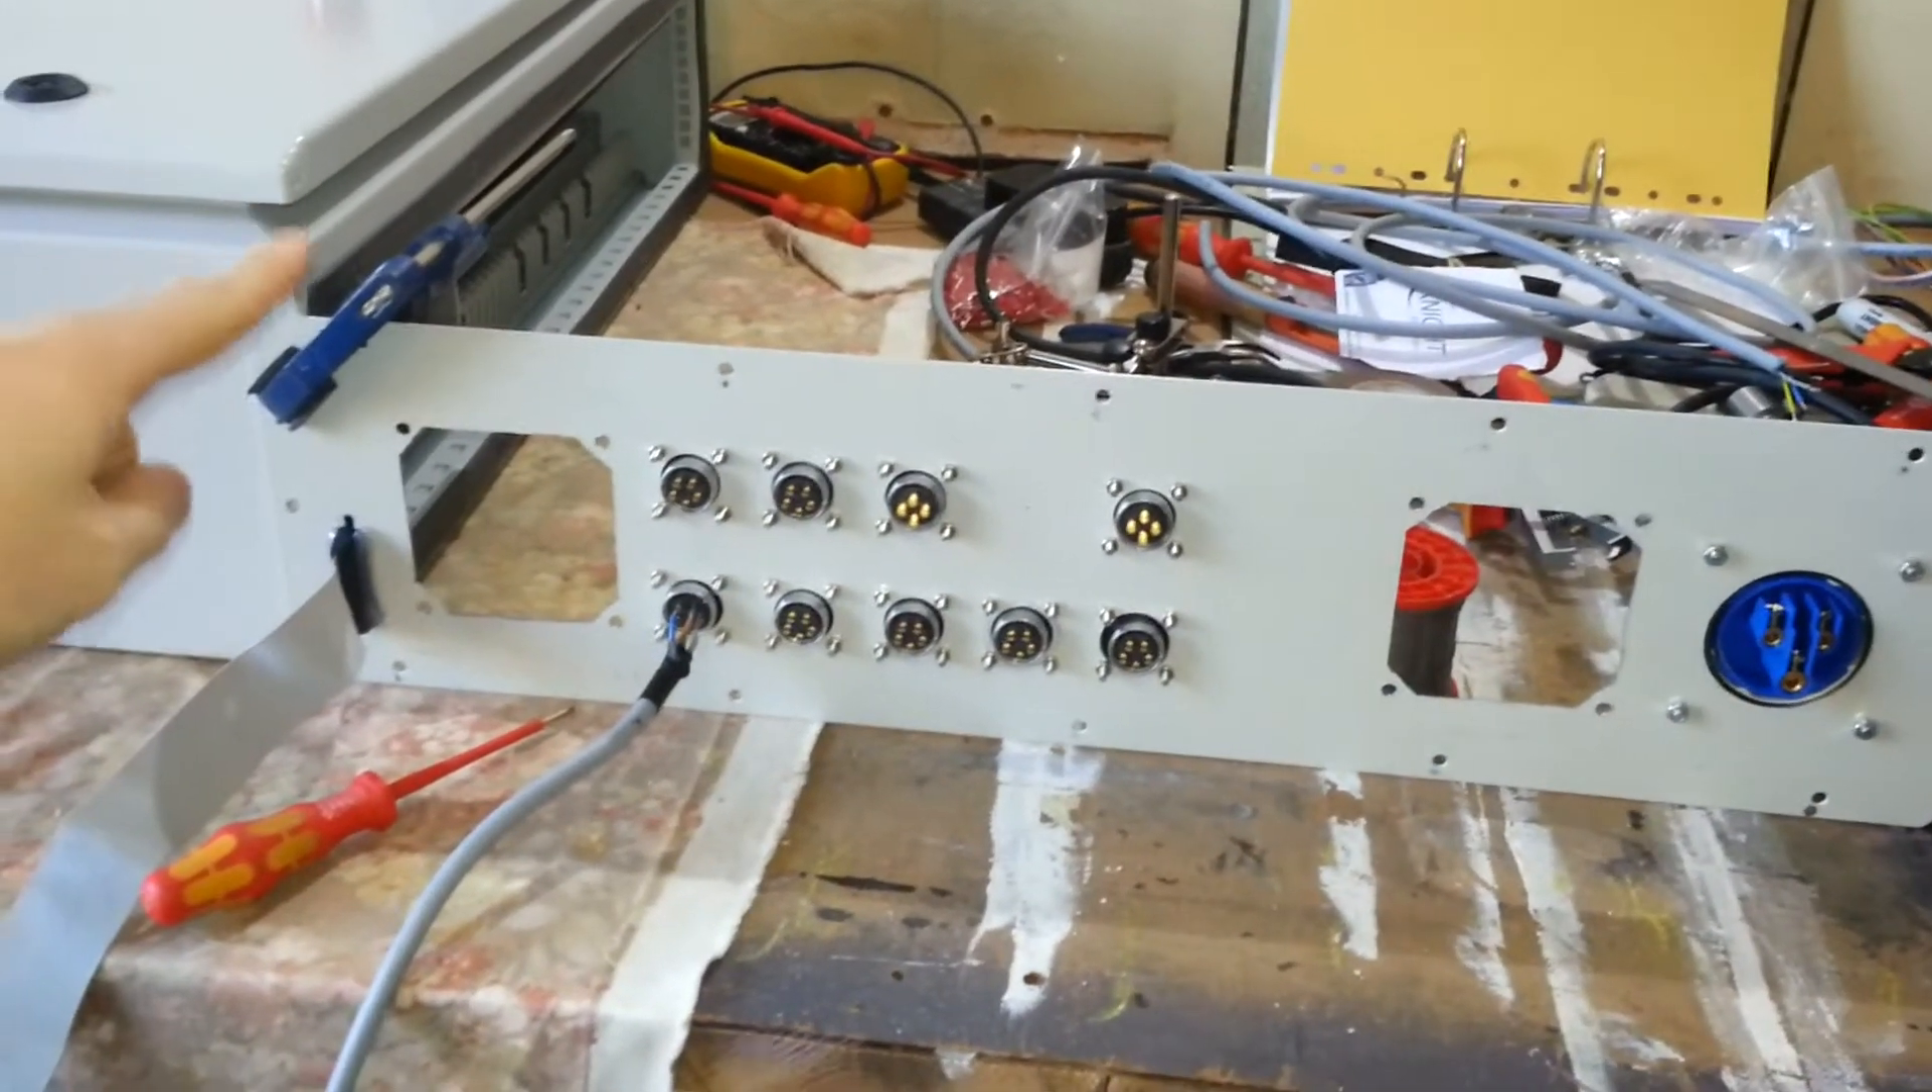What I've done is taken the connection panel off. And I've clamped it to the side of the case there.